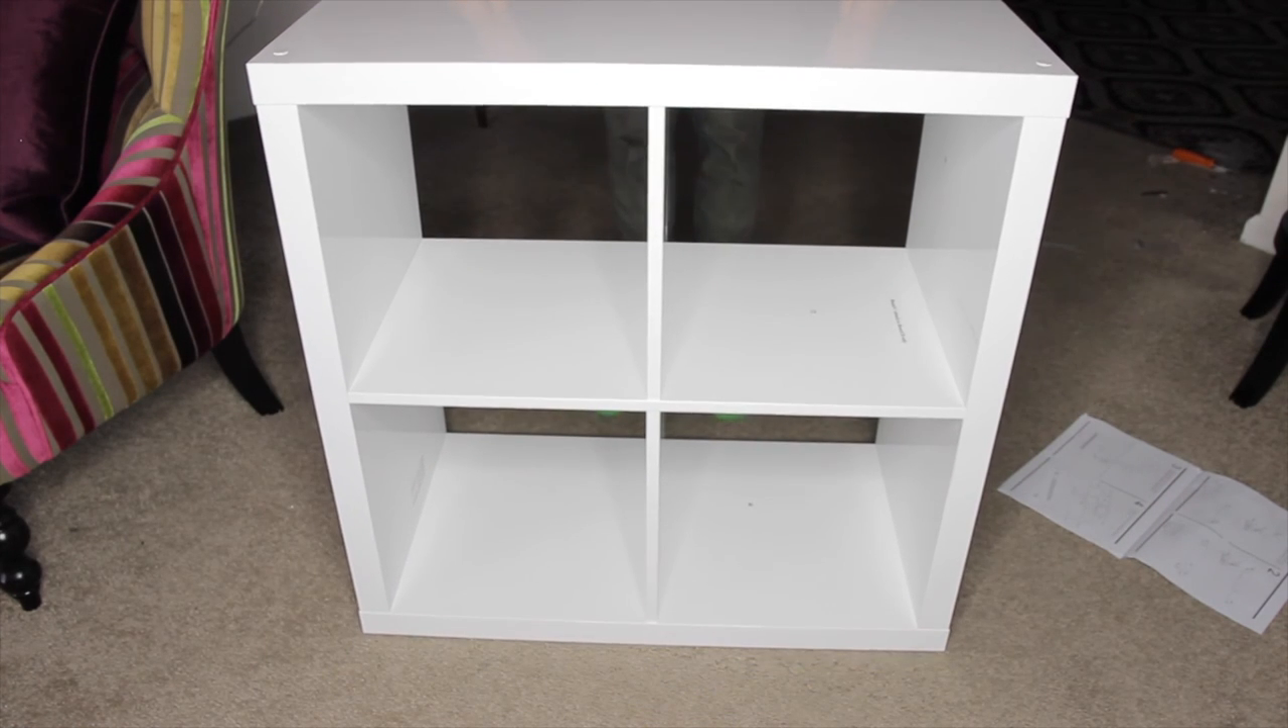Here you have the Better Homes and Garden cube shelf. It's completely assembled.